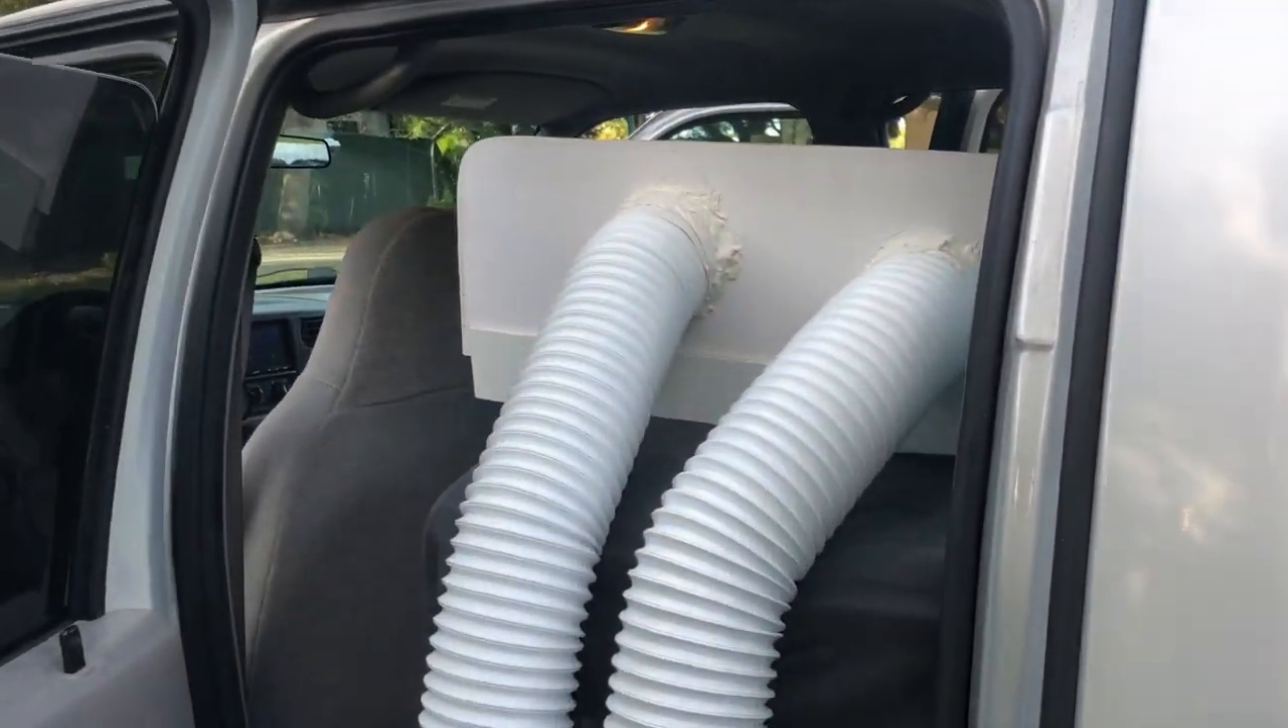All right so now we have the uh exhaust and intake hose there.